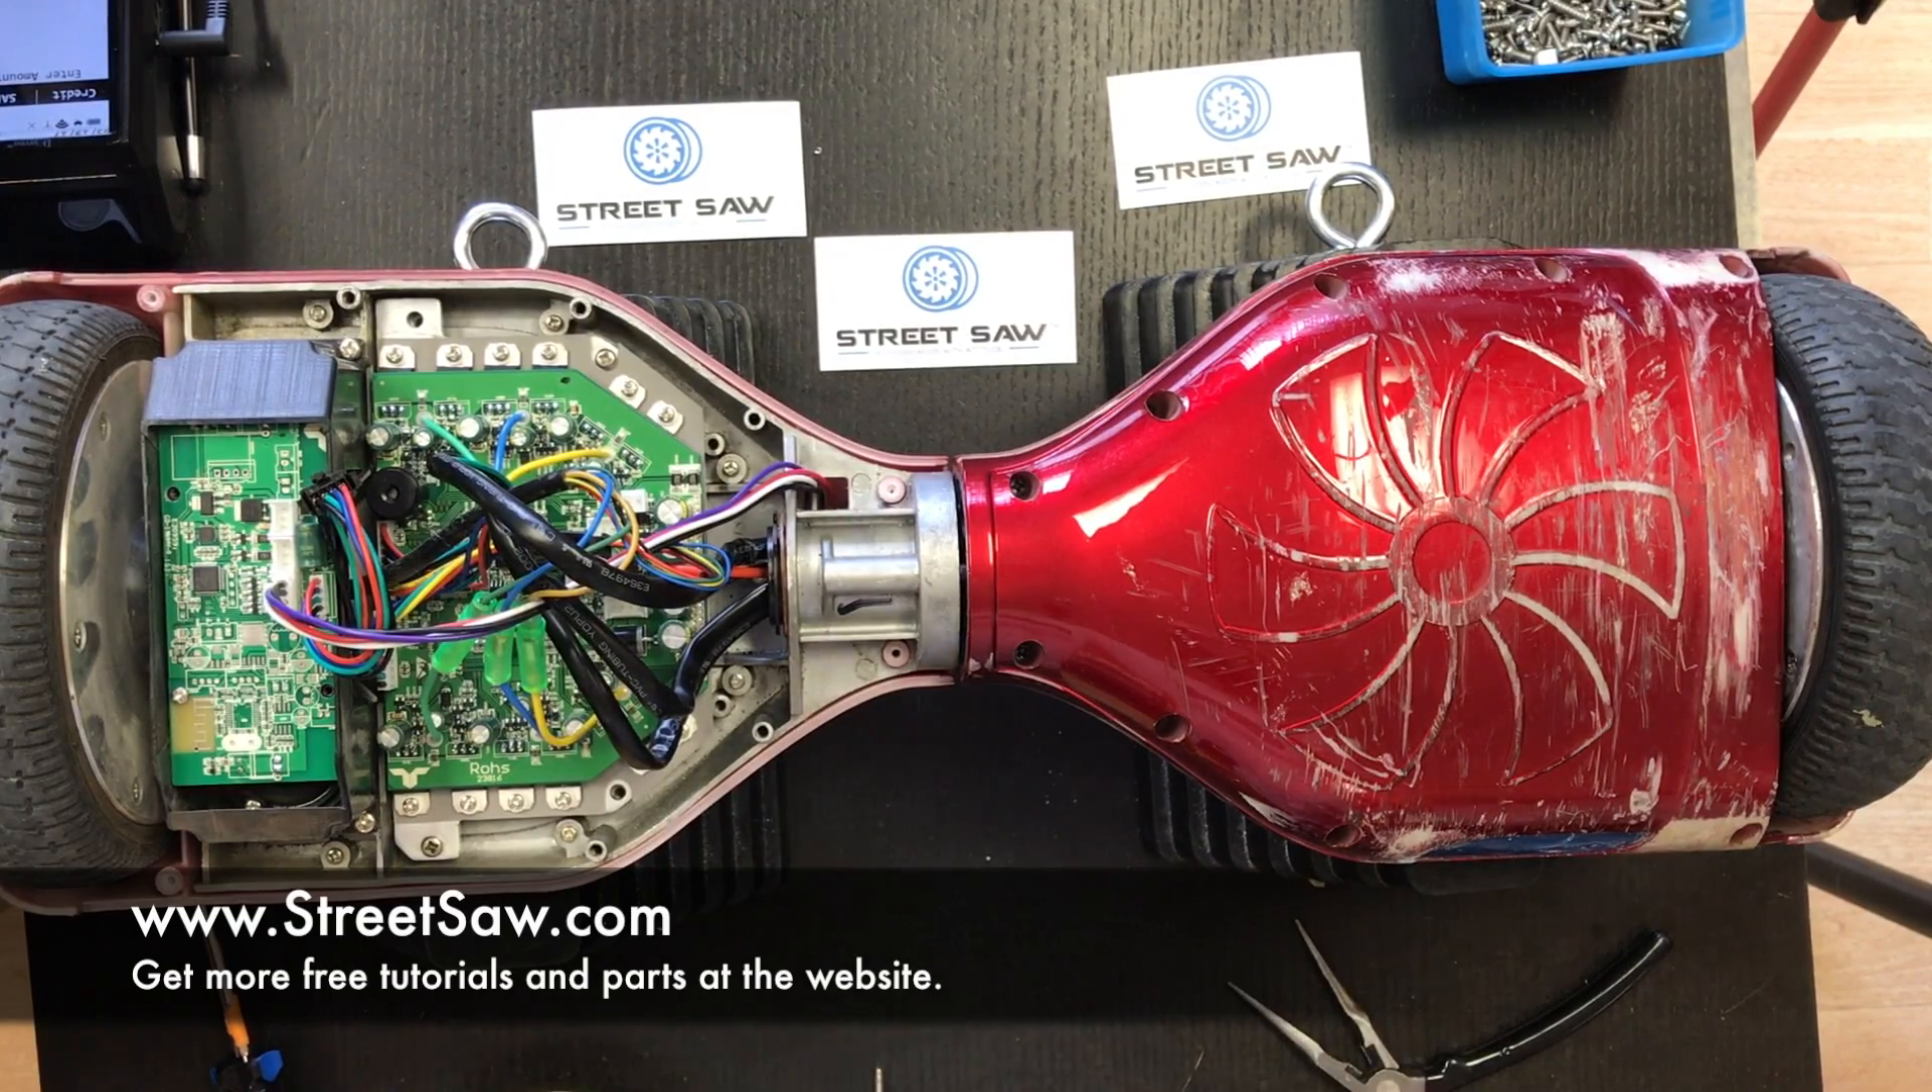All right, so we got the battery side shell on.